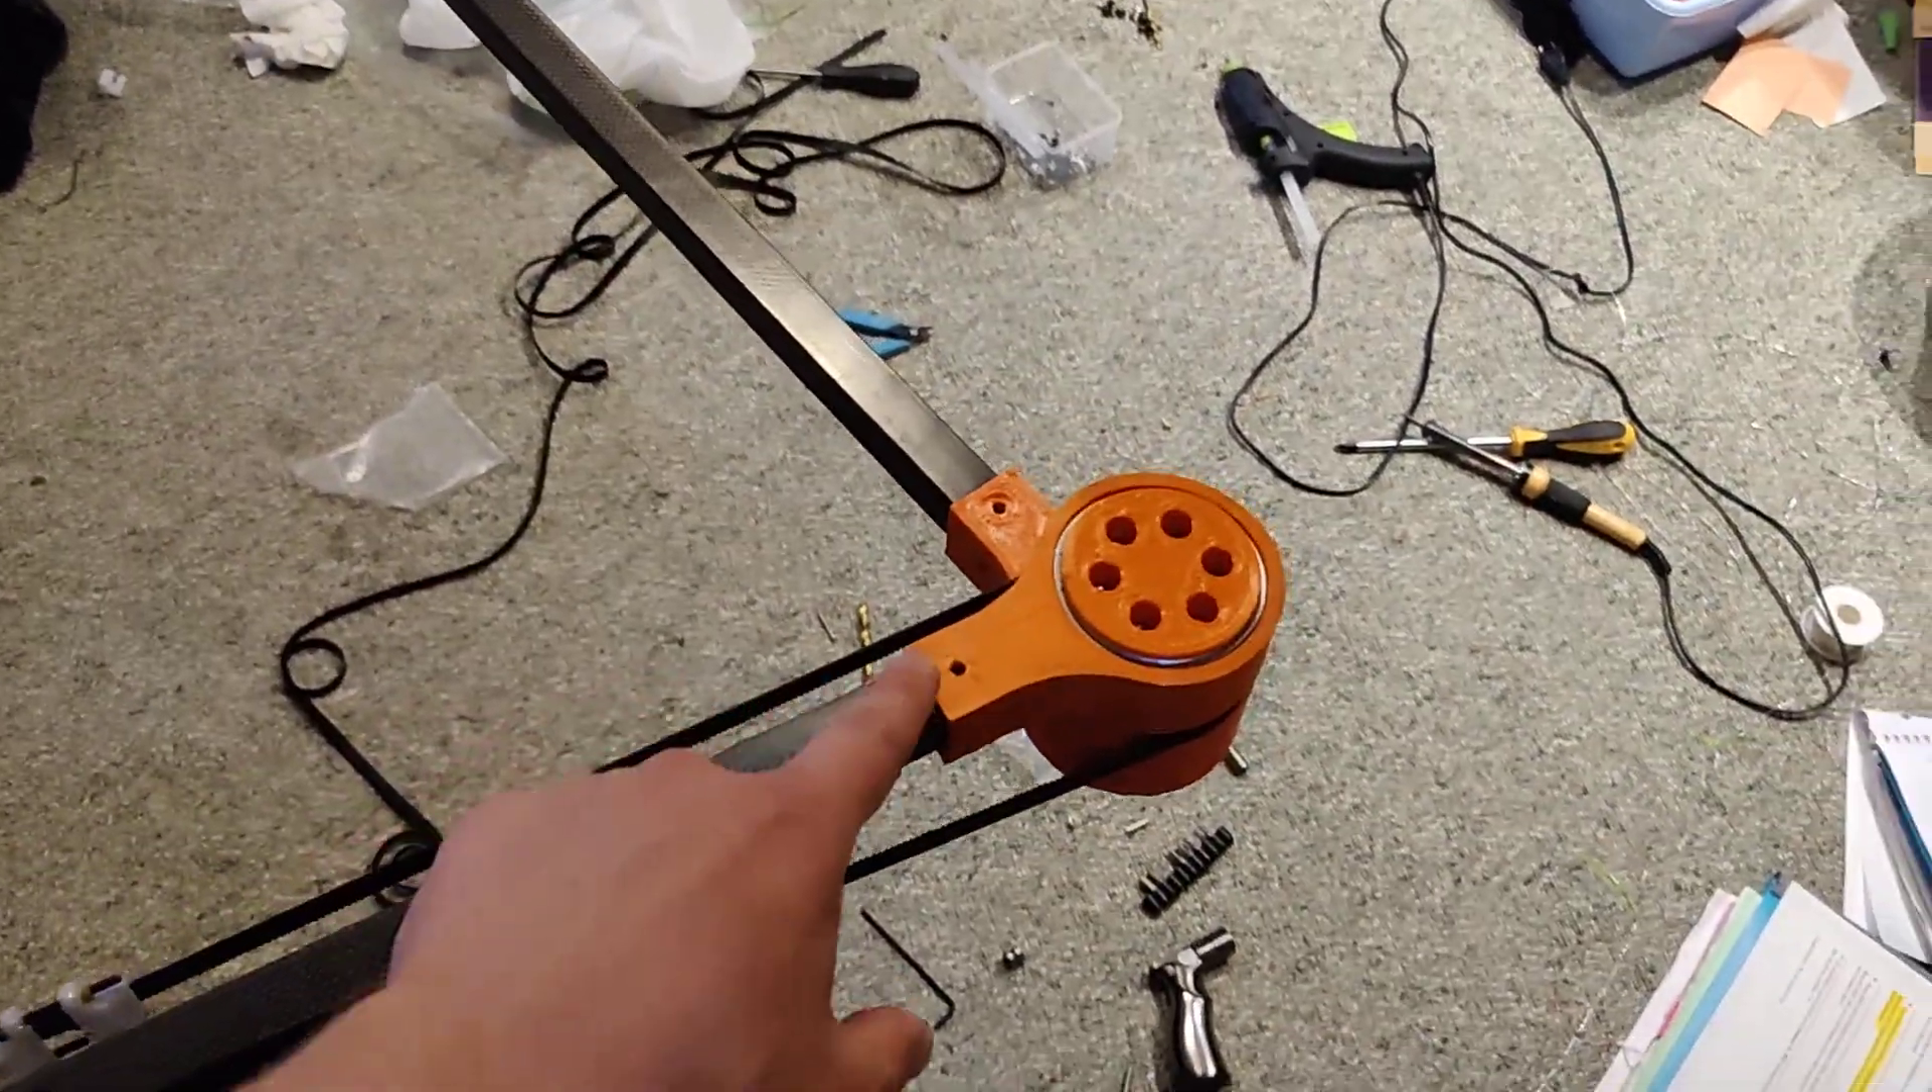Still haven't bolted everything in yet so I still need to put bolts in all of the joints here.